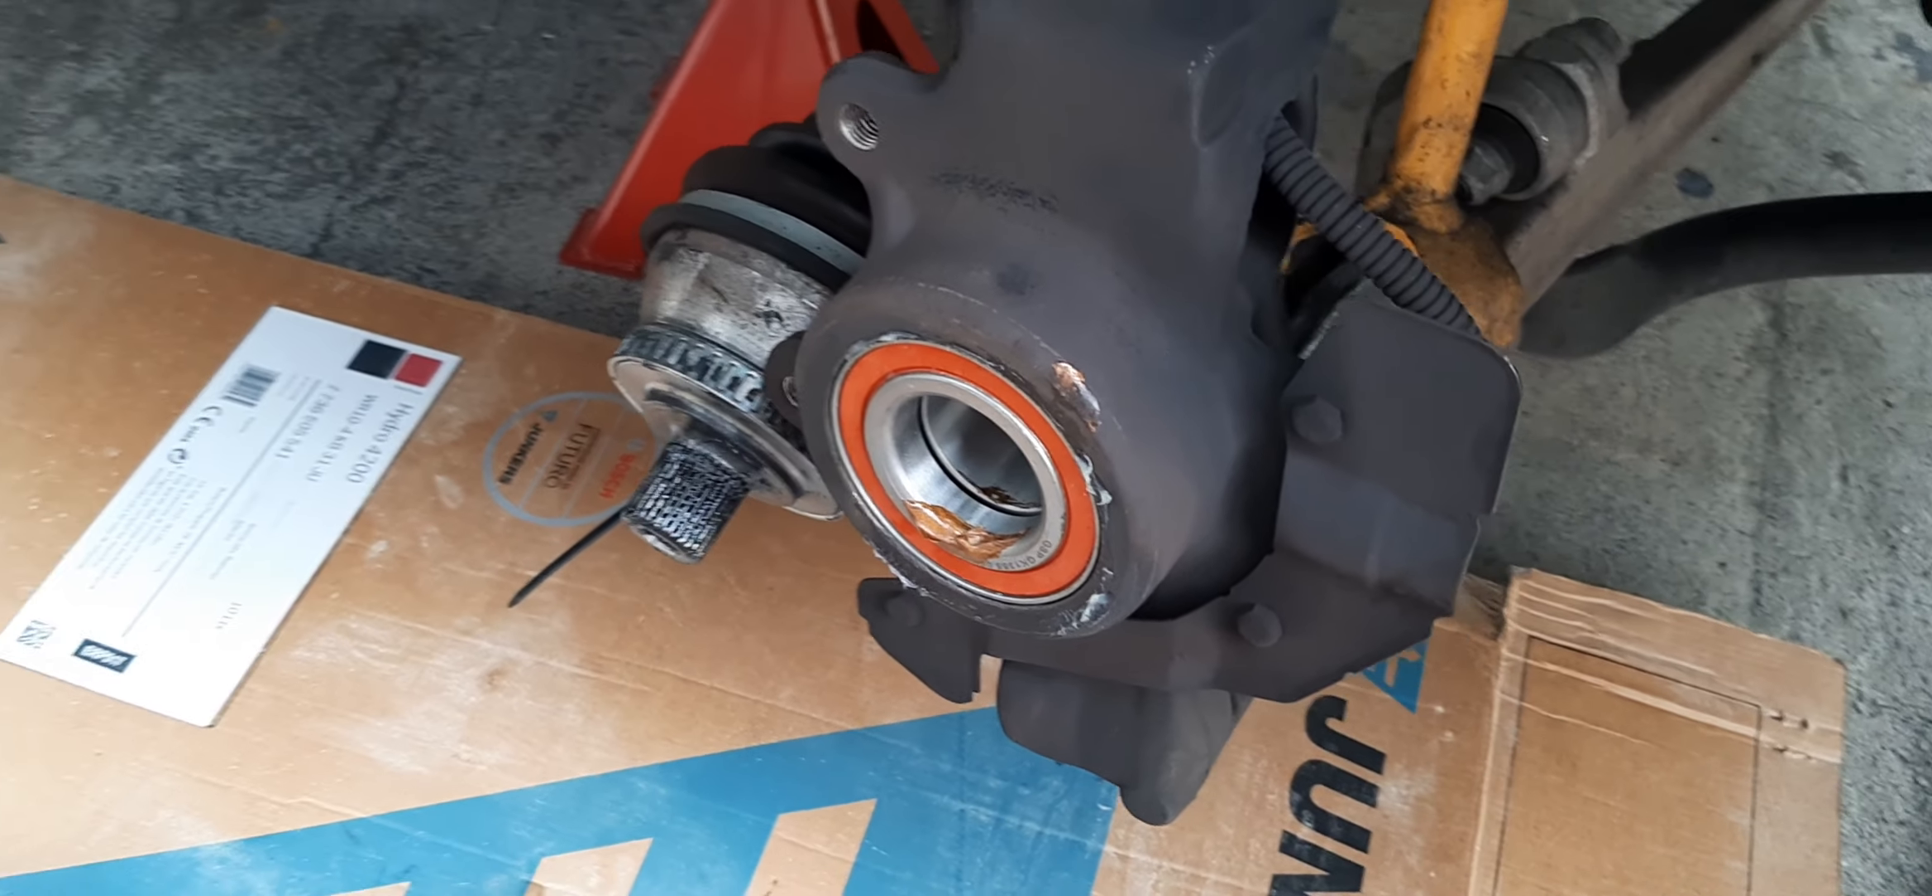Fijaos ya el rodamiento colocado en su sitio sin tener que utilizar prensa.